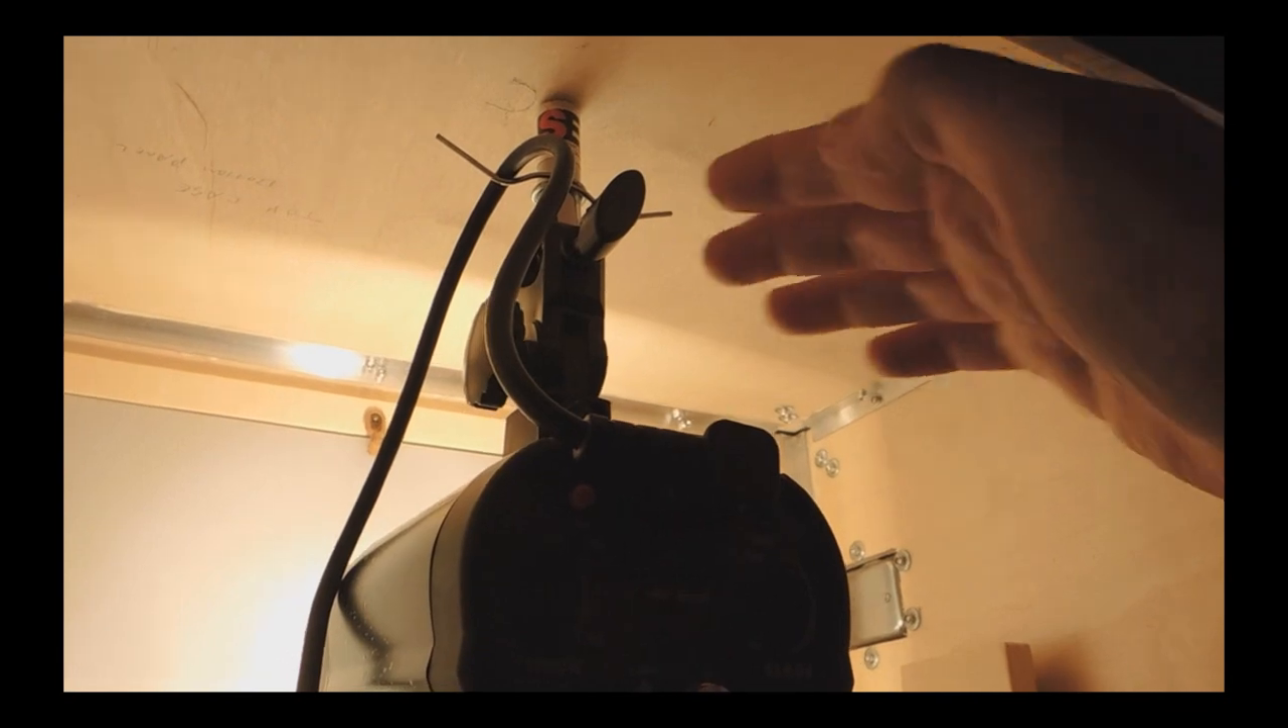I've hung my flash from the ceiling.